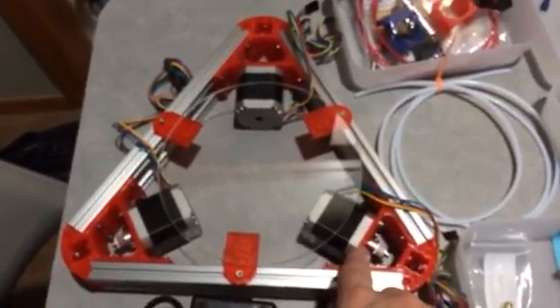I've got the bottom frame here. Pretty much put together for the new printer.